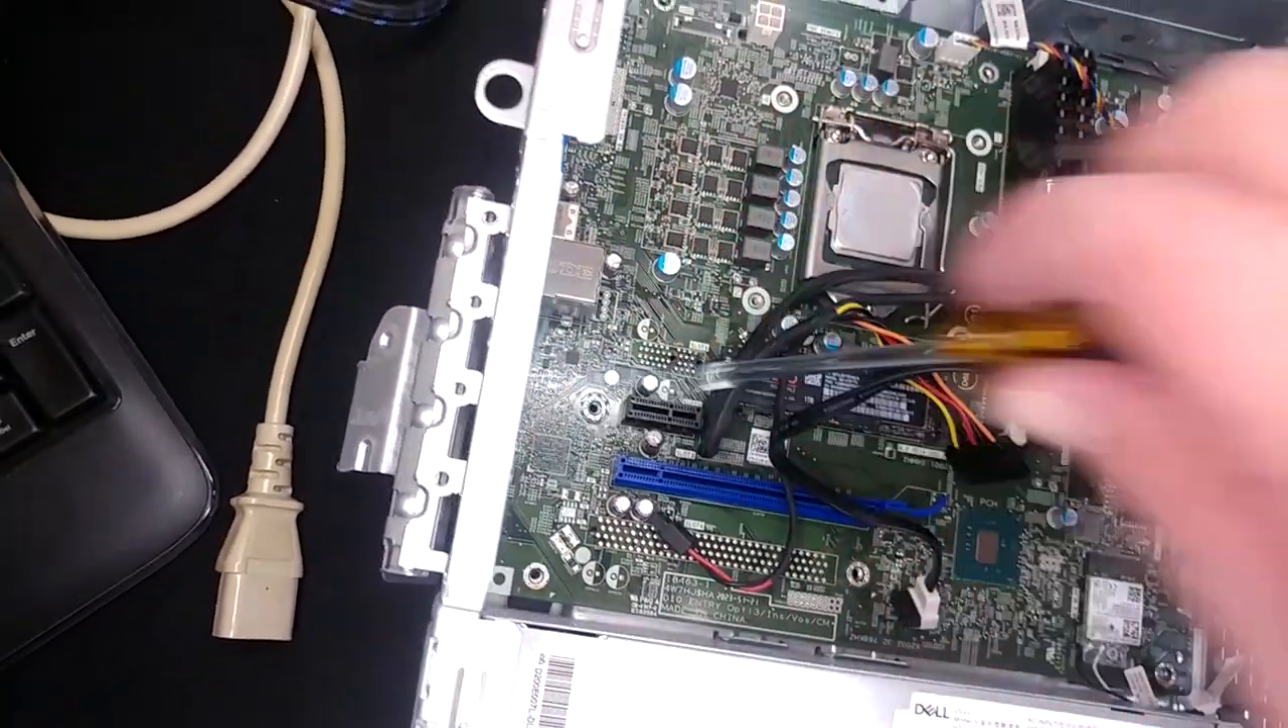I did, as you can see, remove the CPU cooler.